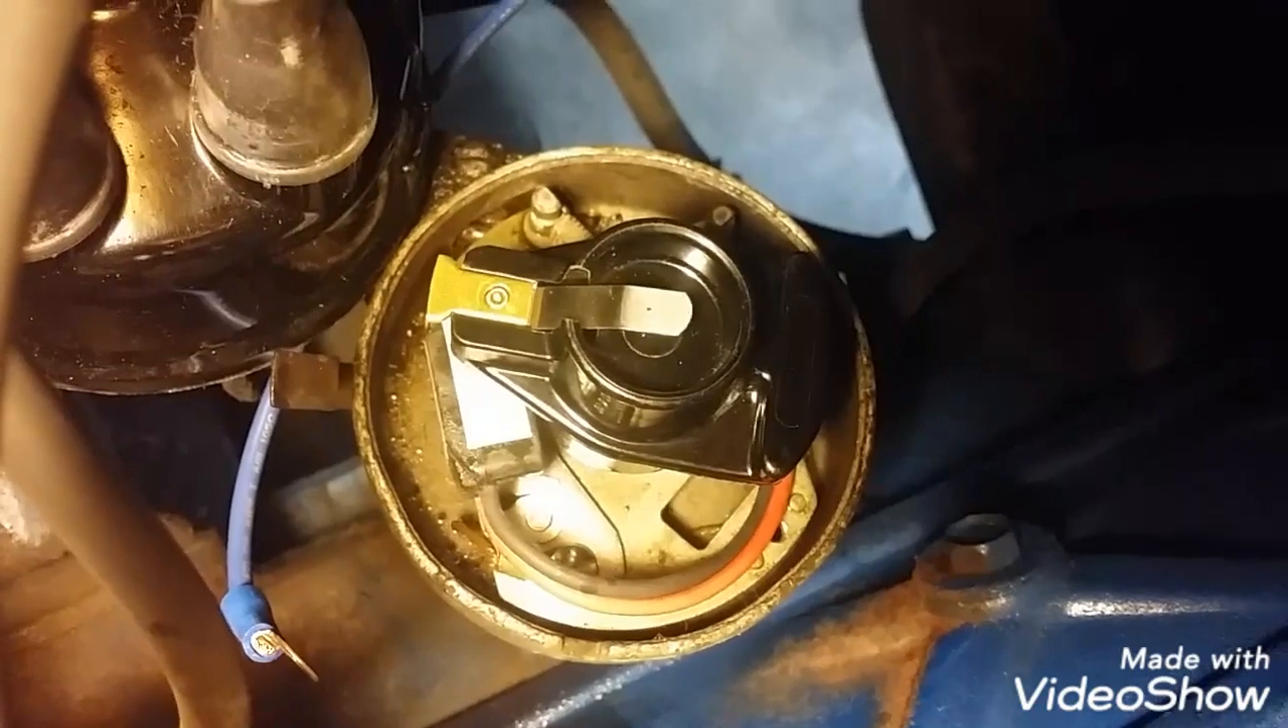Got the rotor back in, got everything set. Just got to hook the wires up and we'll give her a test ride.